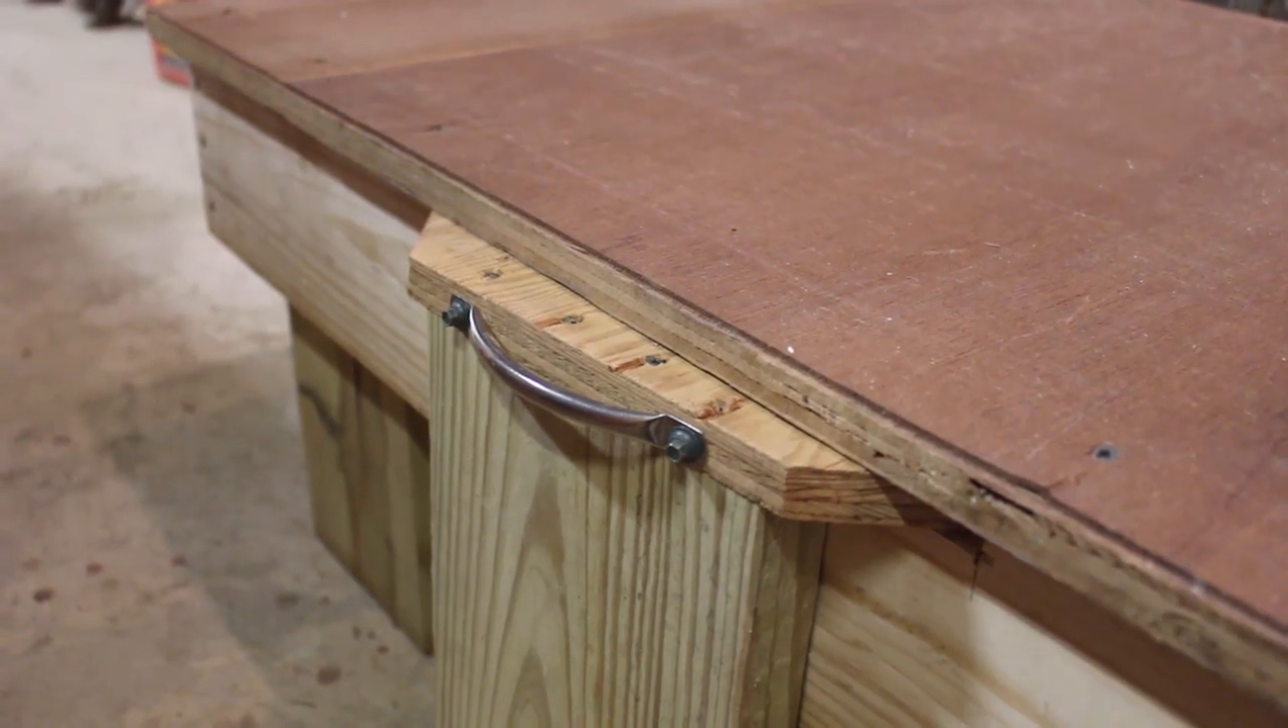I found a little pot handle over there in my thing and I put it up here so I can grab that and slide it in and out.